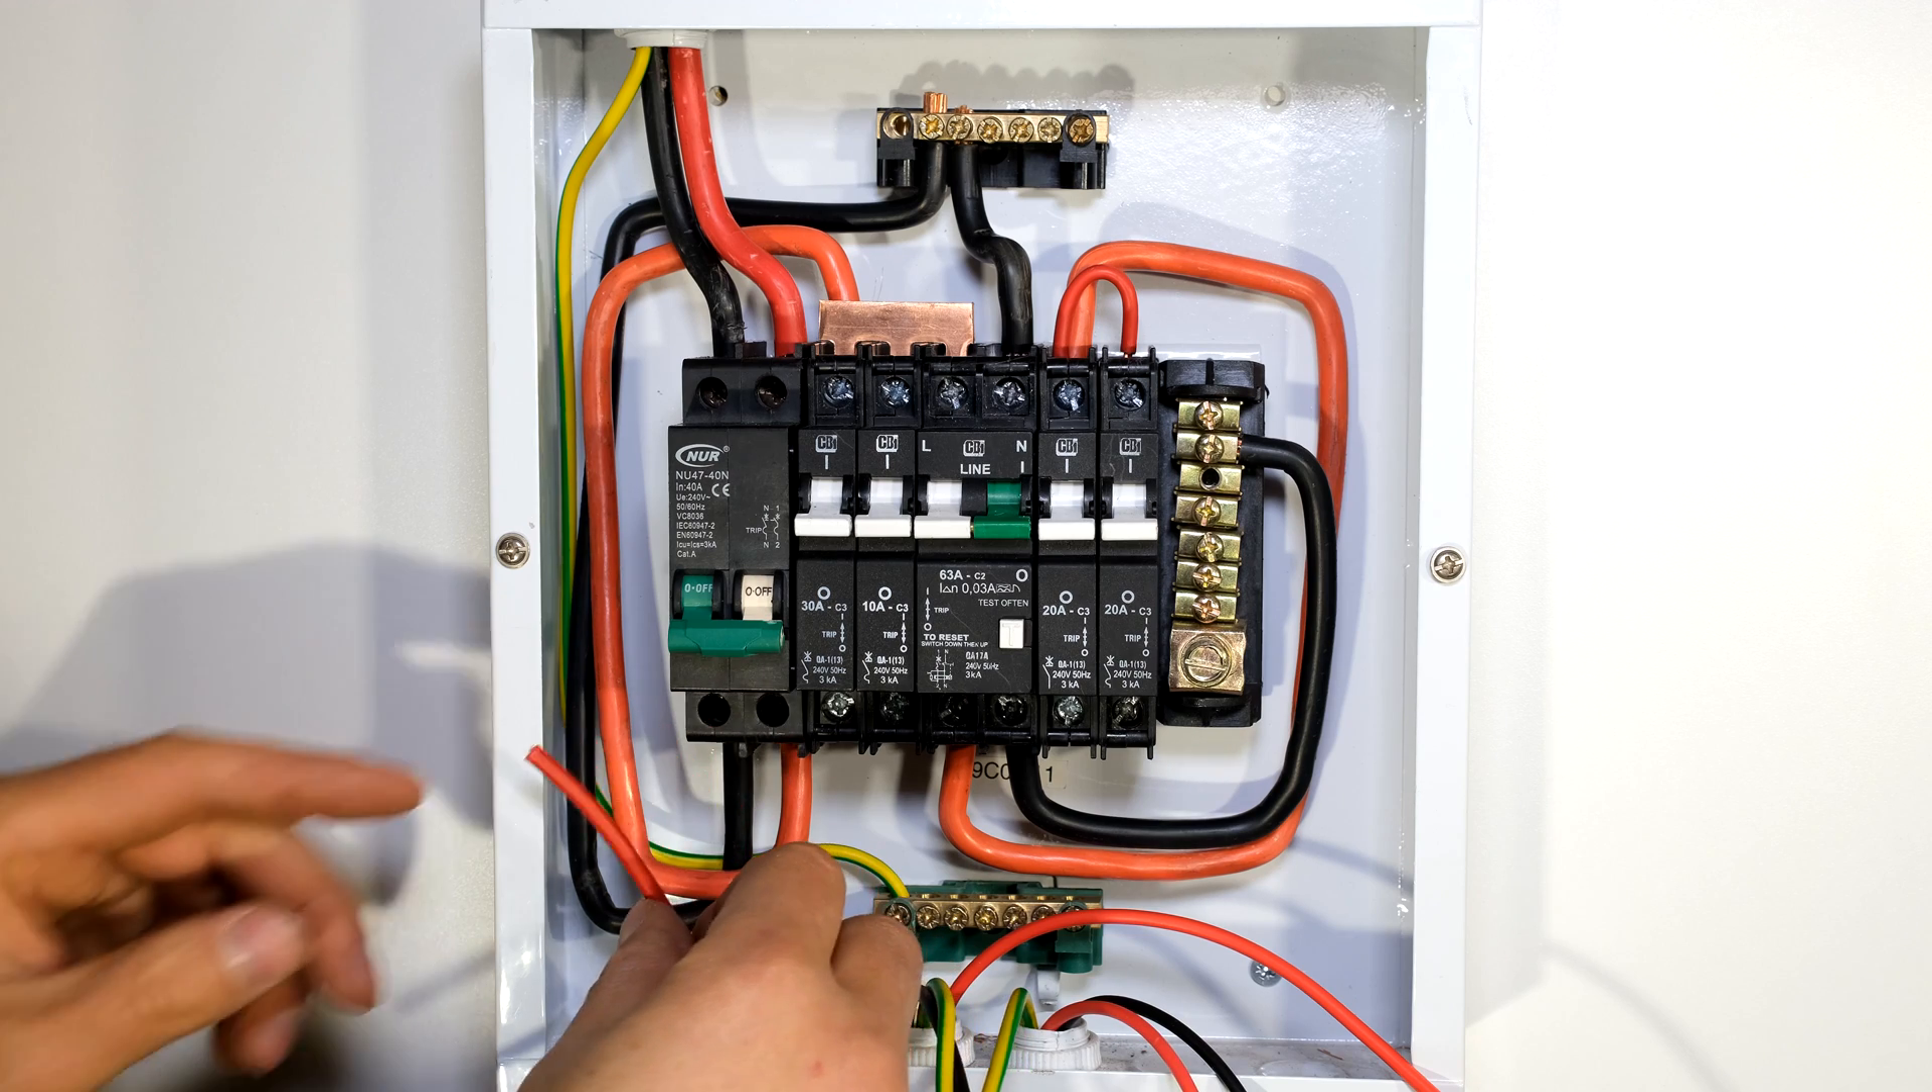Now all the circuit breakers are connected except for the output loads so all I need to do now is wire up each one of the loads.